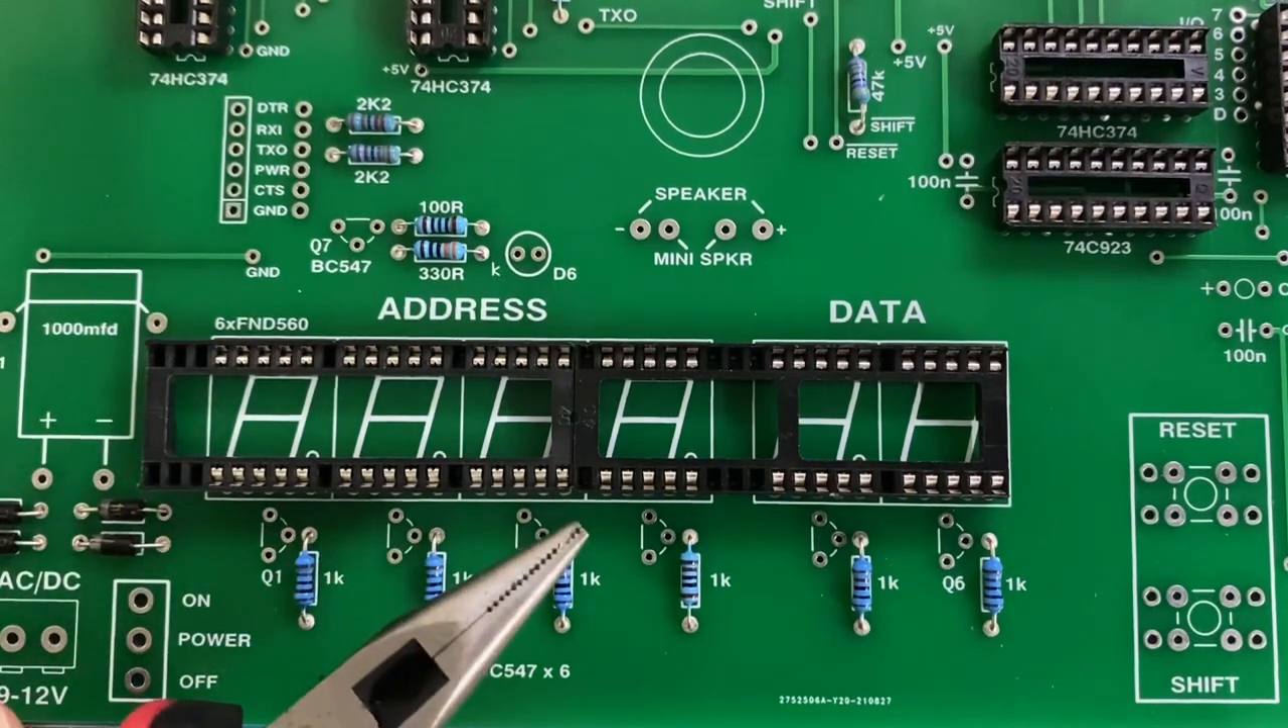But what I am going to do is I've got some spare 40 pin sockets and they actually fit perfectly in the footprint of the seven segments.